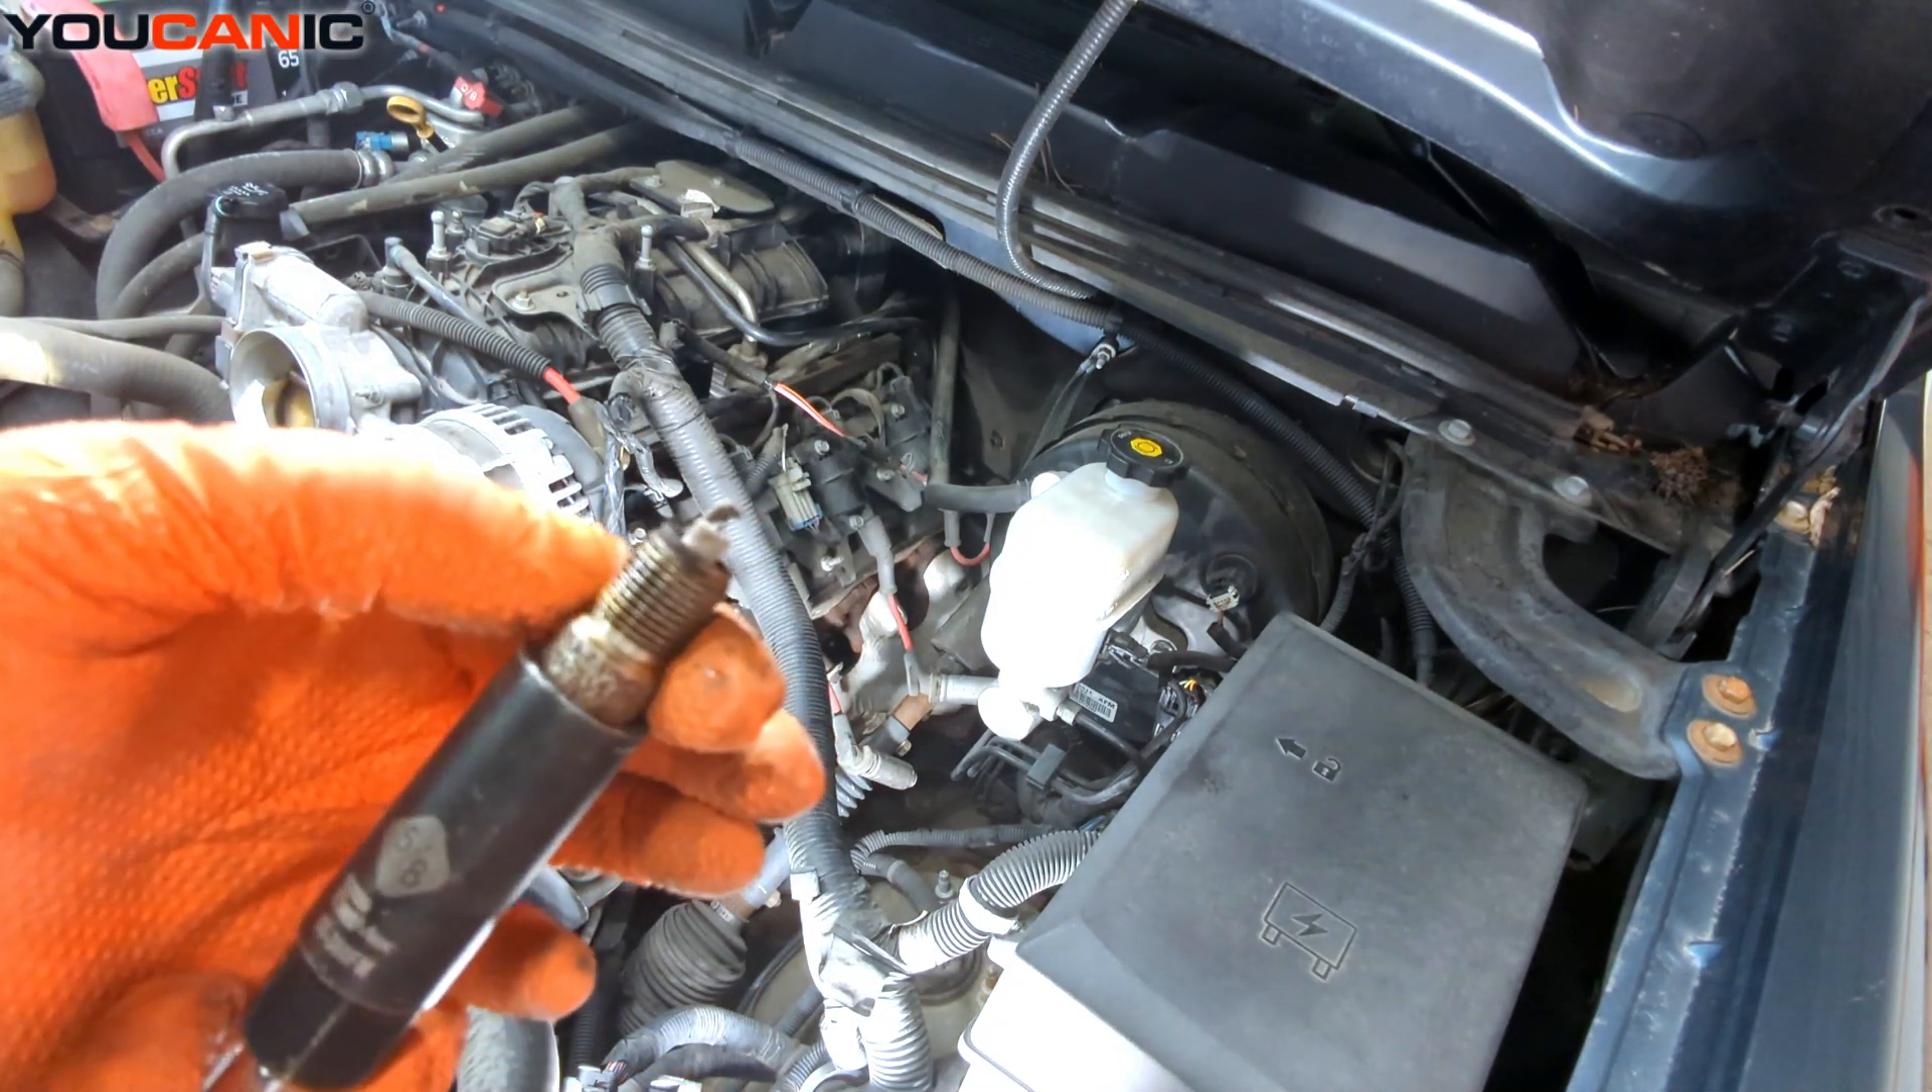Alright, so we've got spark plug number one removed.